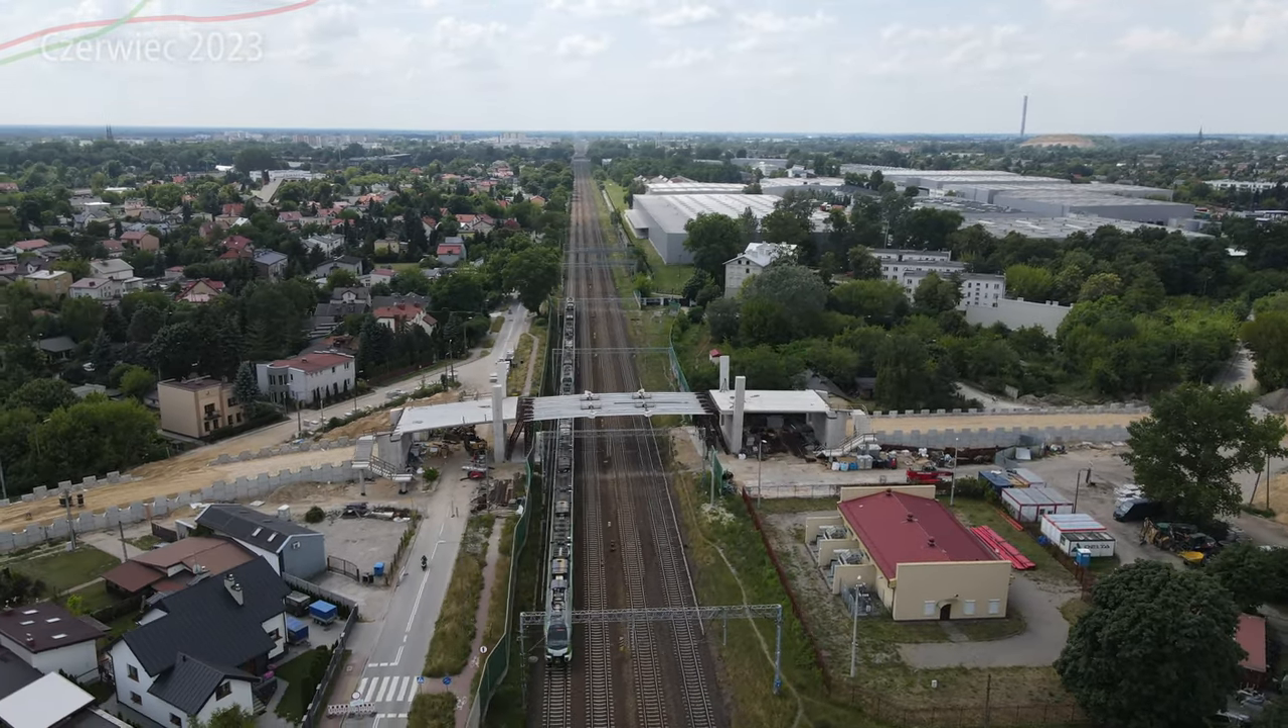Tak wygląda cały plac budowlany za dnia Kiedy już same przęsła są zamontowane.